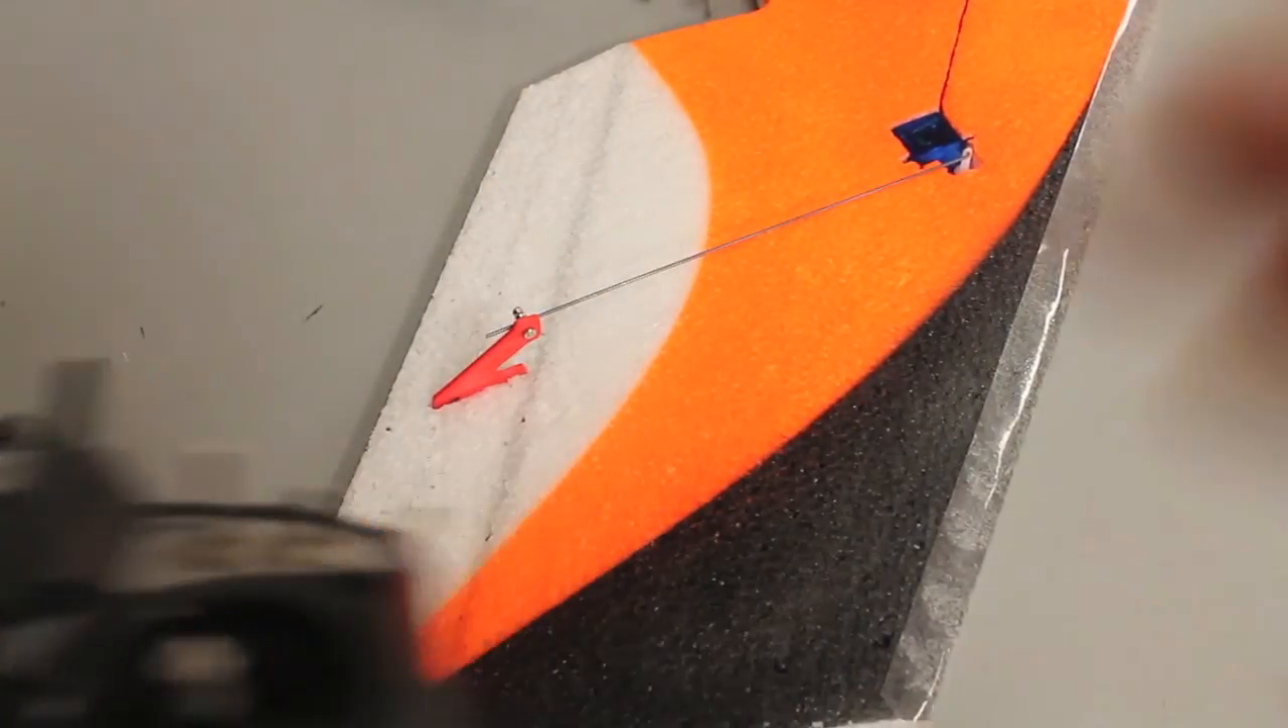So I have our control horn glued in and ready to go and powered up.